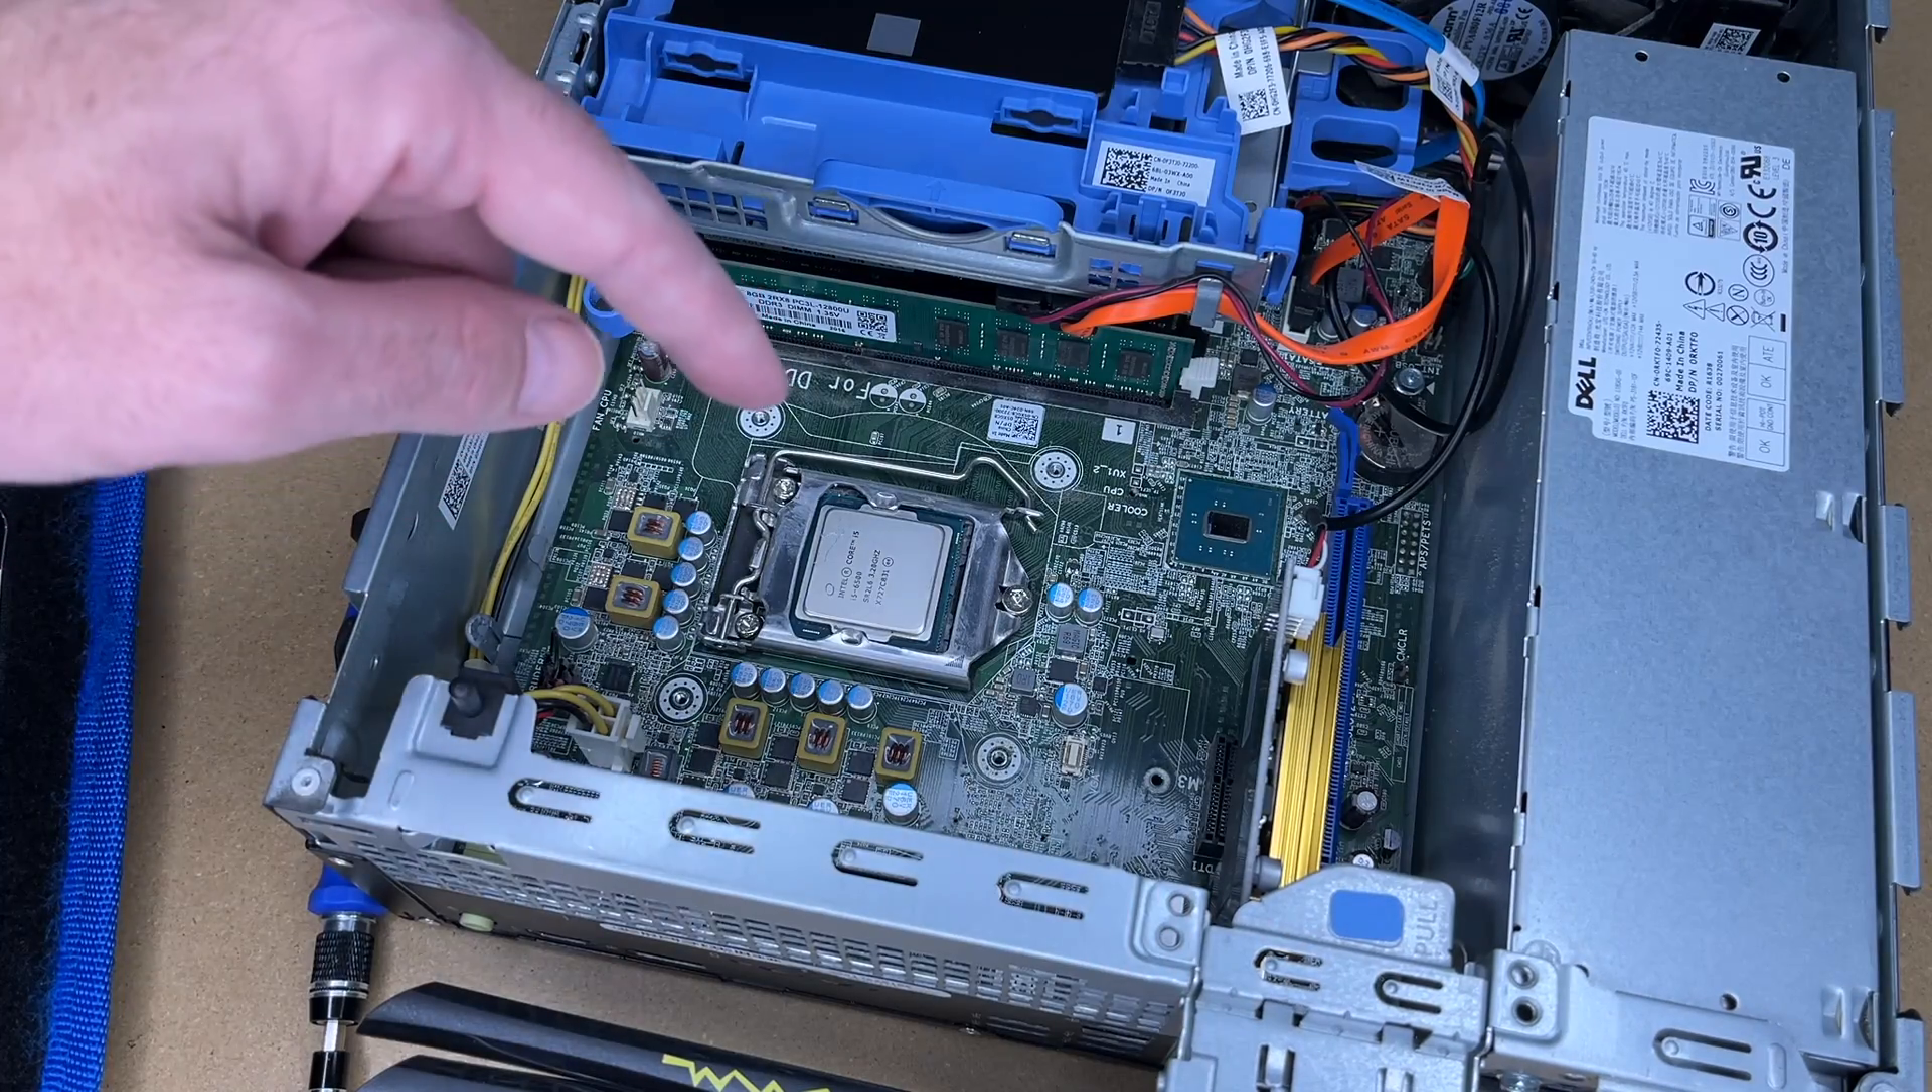So now the processor is in place so I want to install the thermal compound.